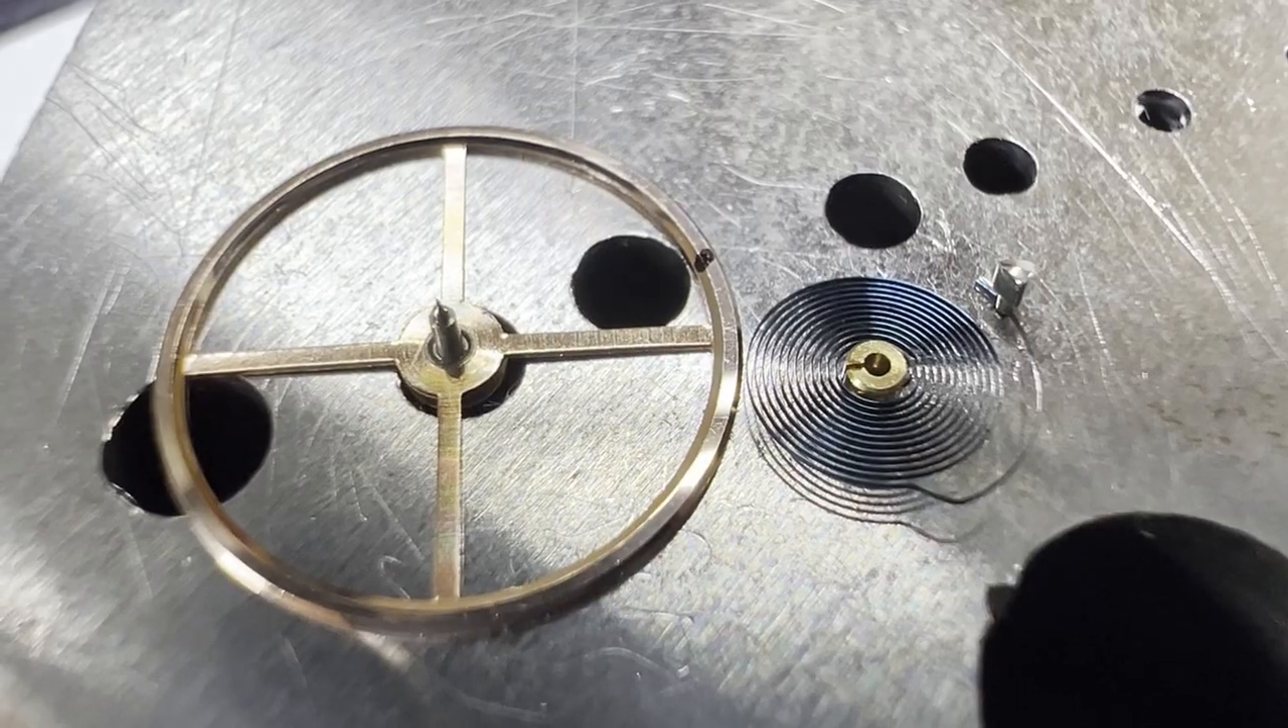After confirming that it is not the collet that is the problem, the hair spring is removed from the balance wheel.